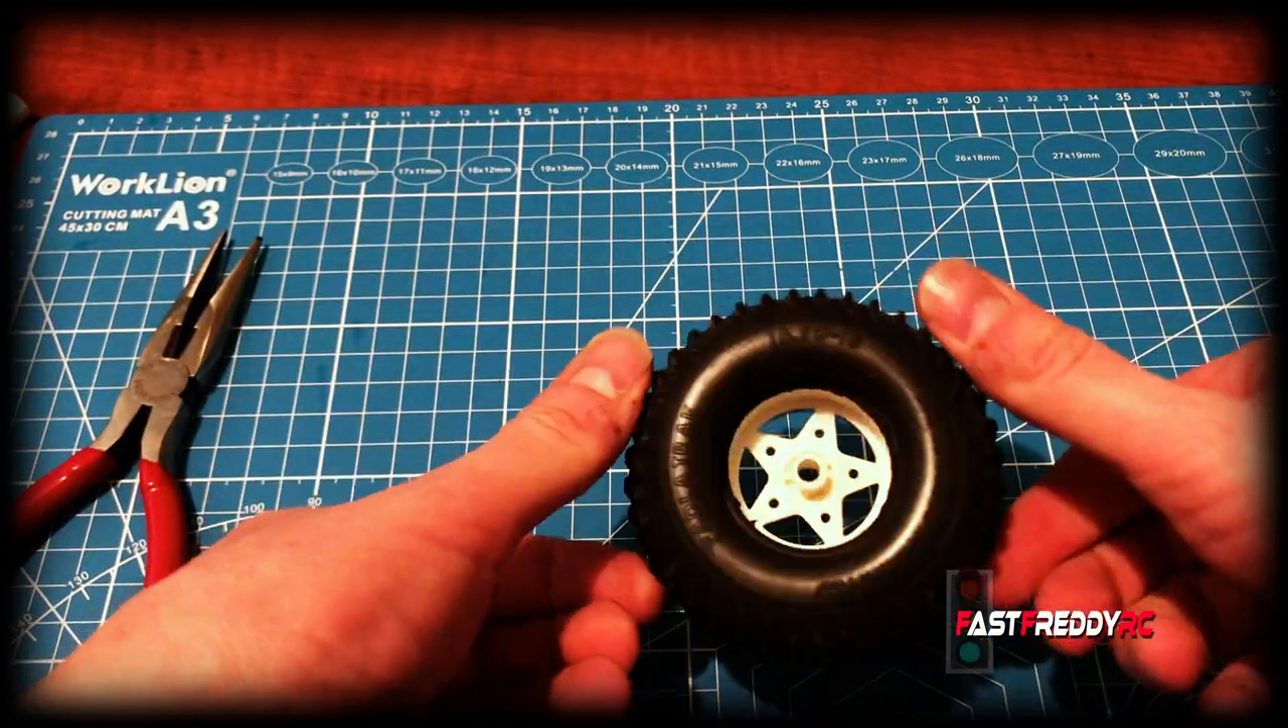And there you have it. The wheel is in the tire.